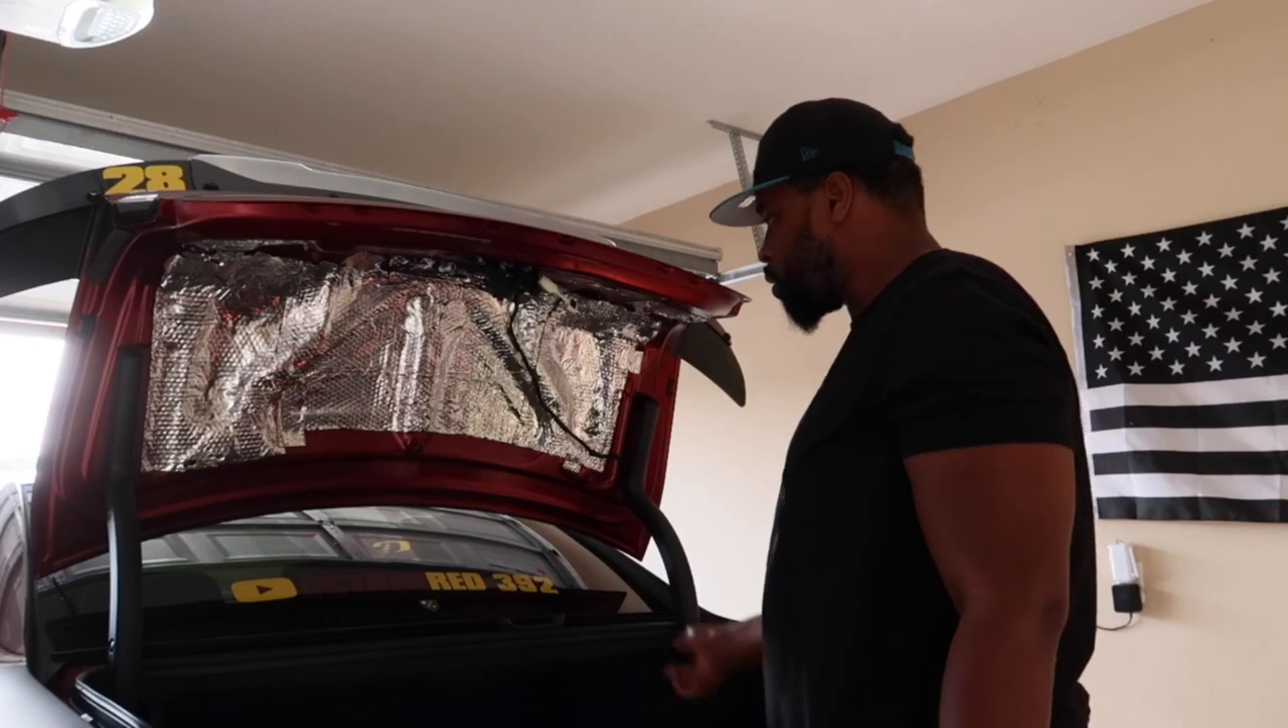Now we have the liner off for the trunk lid.